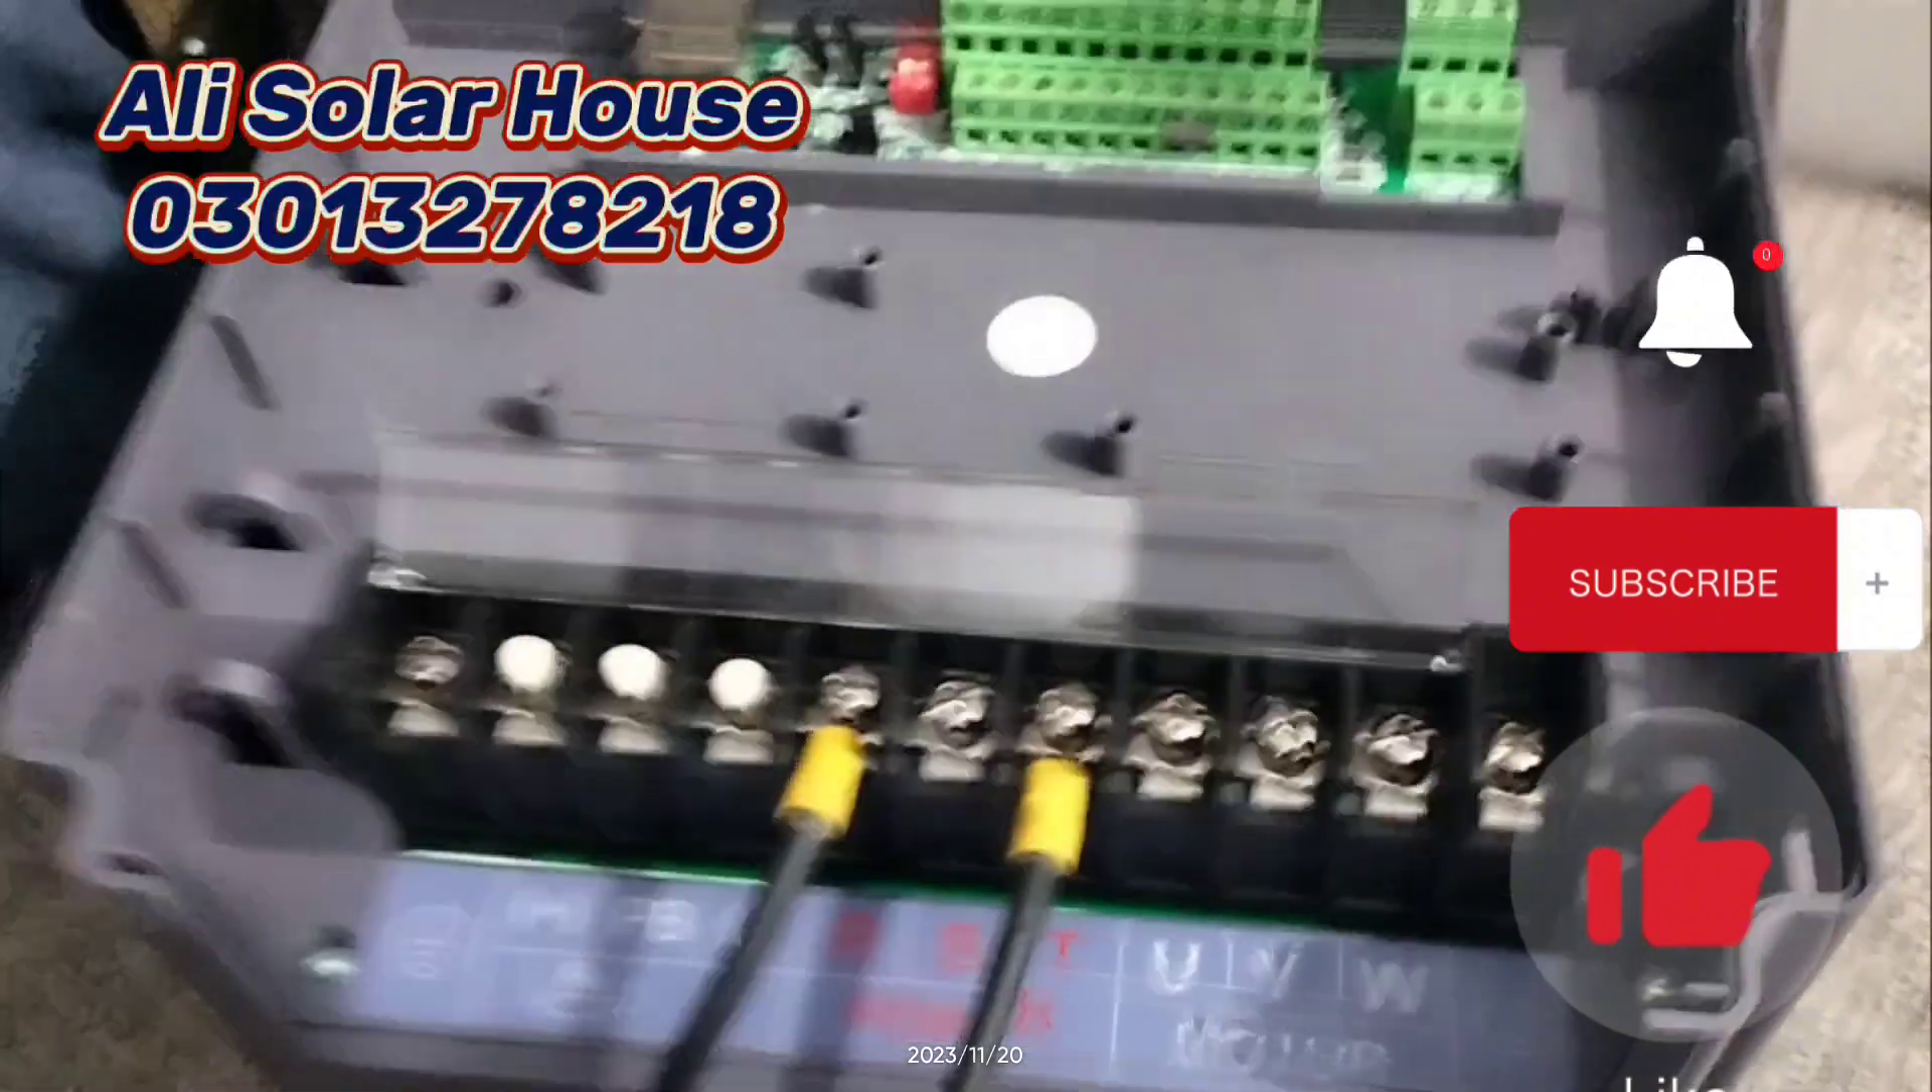یہ سولر کے دو تاریں جو ہیں وہ ہم نے لگا دی ہیں۔